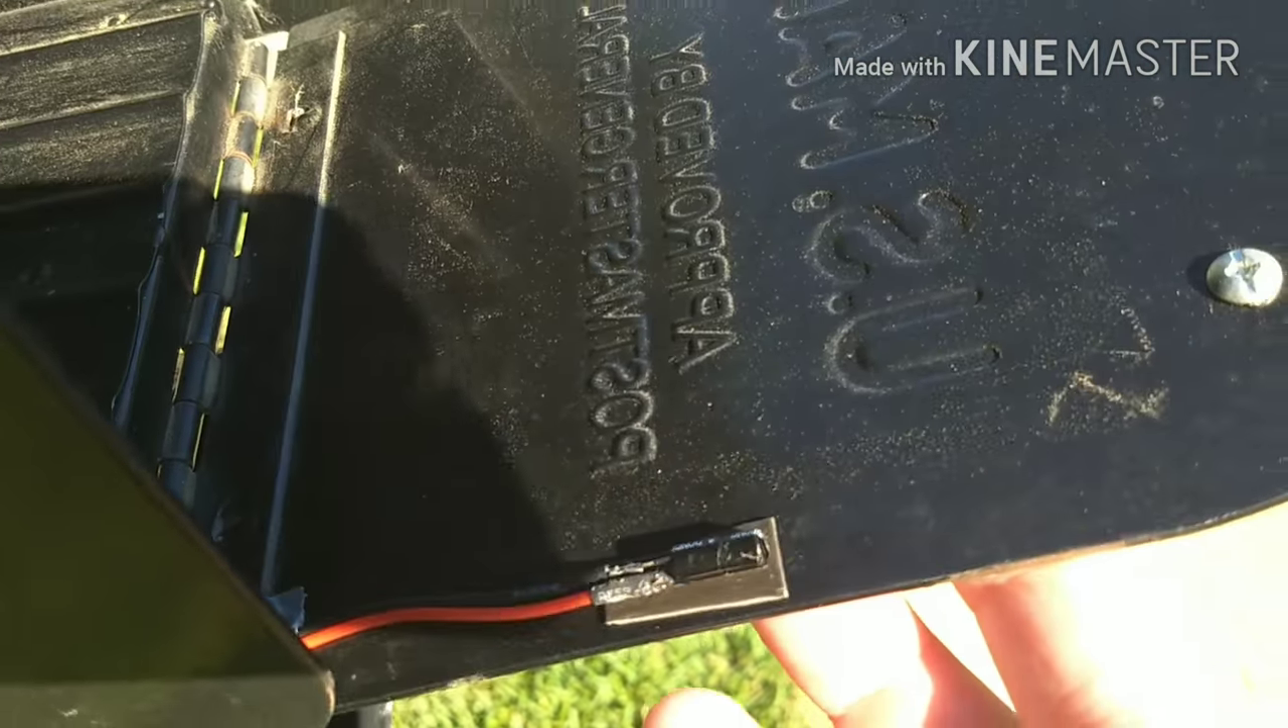I painted it black to match and then I run the wire underneath and then I just come down and I just stuck the sensor there on the door.